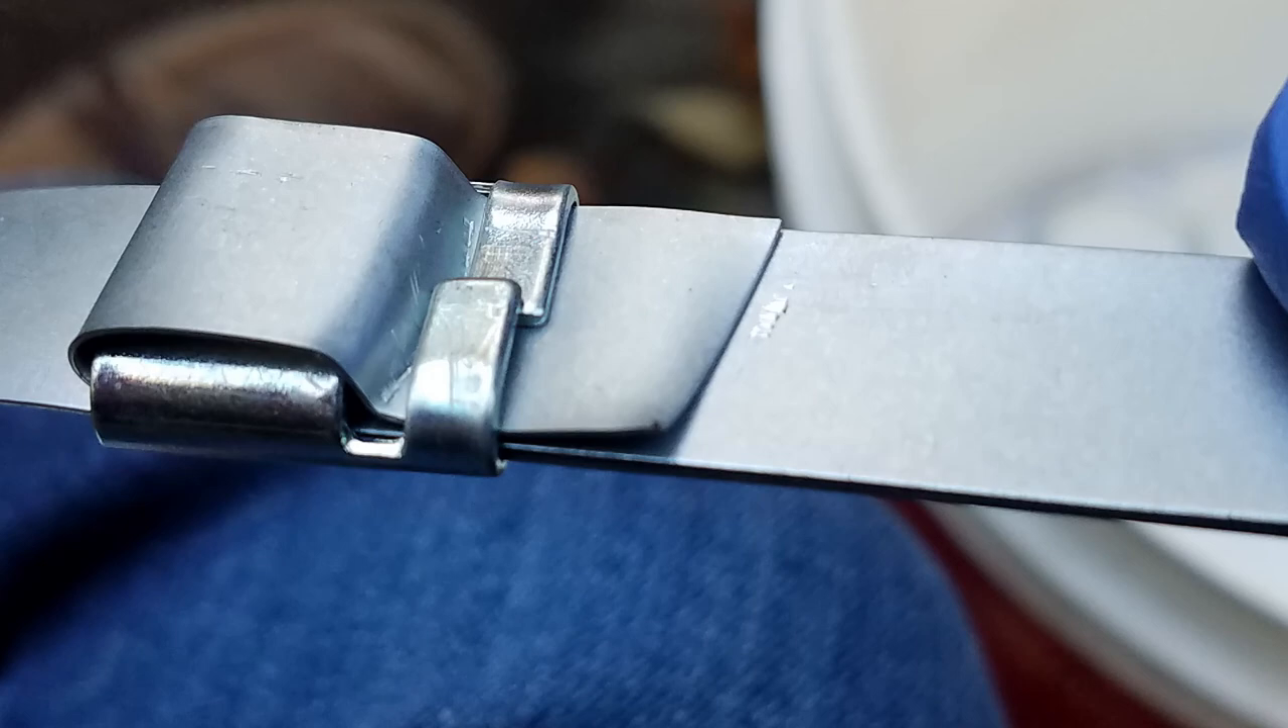And now we're going to push down those prongs on both sides to keep the strap in place. When you're finished, it should look like this.